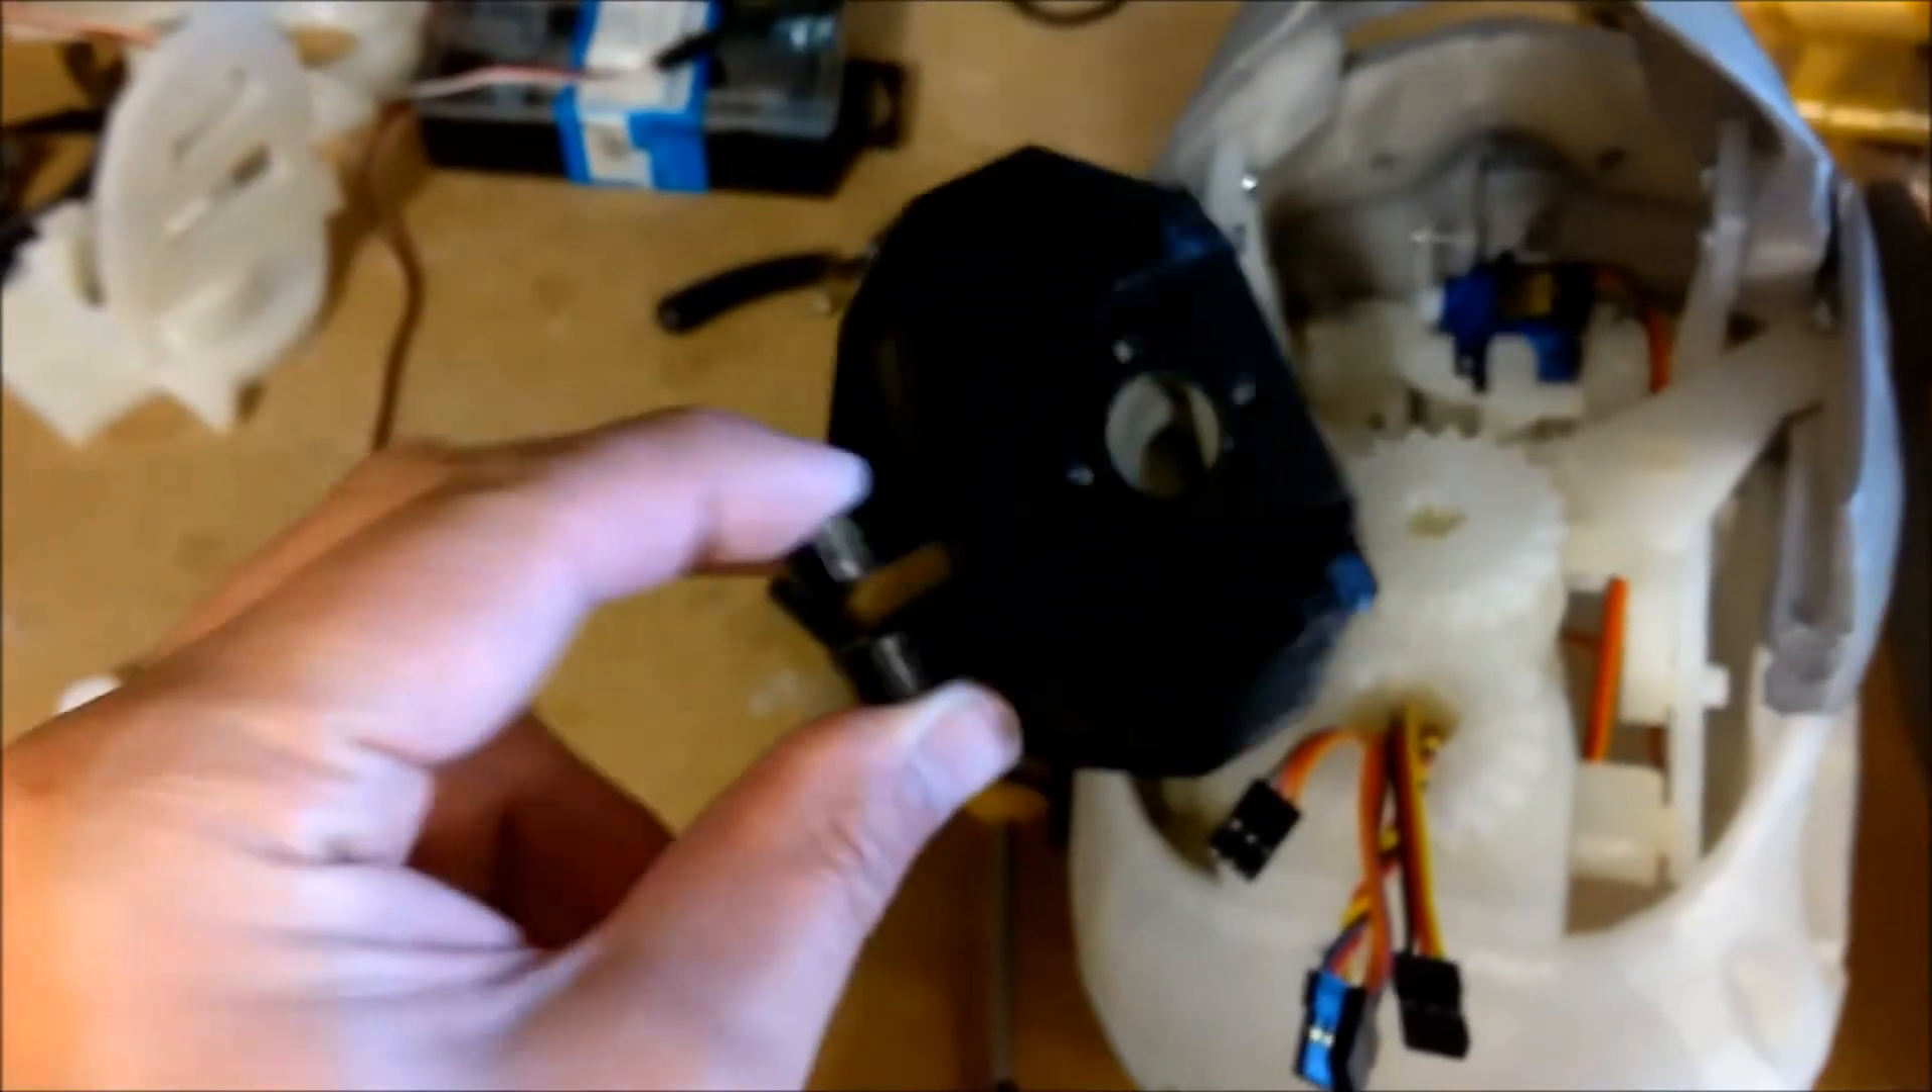Now I've removed the neck hinge so I could paint it black.